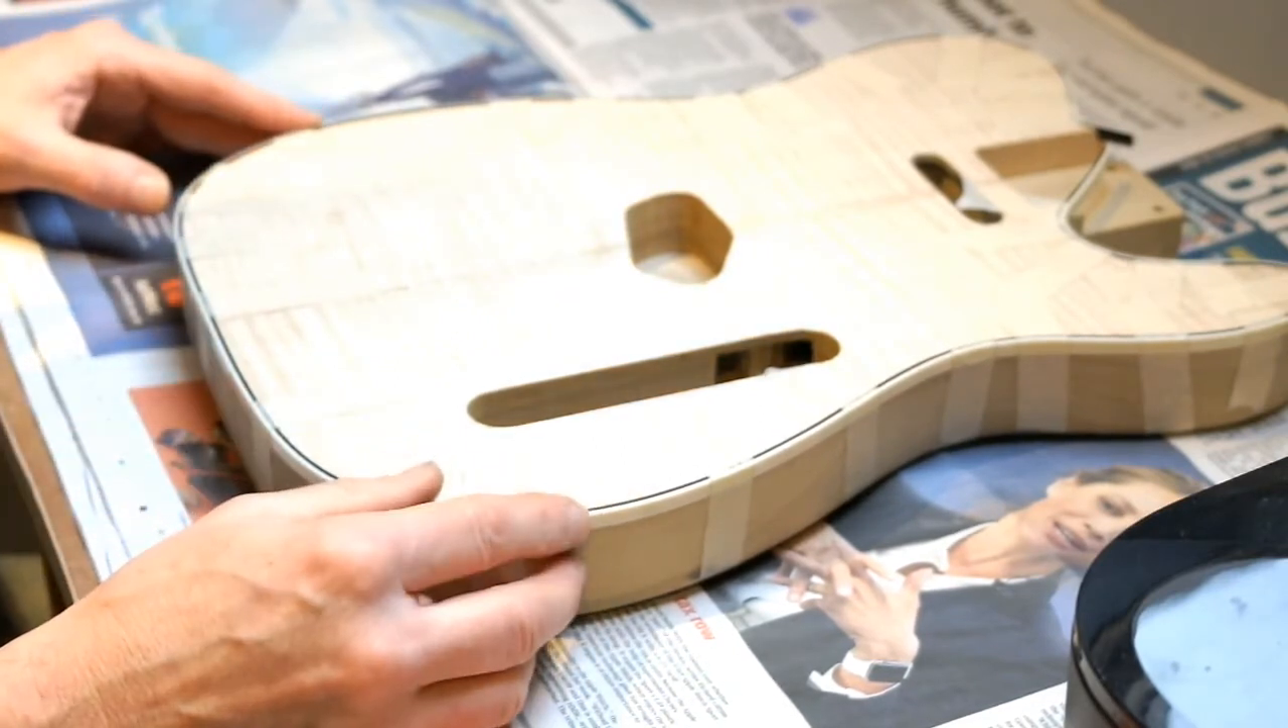Right so for the binding I've attached it using just tape at the moment and I have used a heat gun especially around here so or rather a hair dryer.